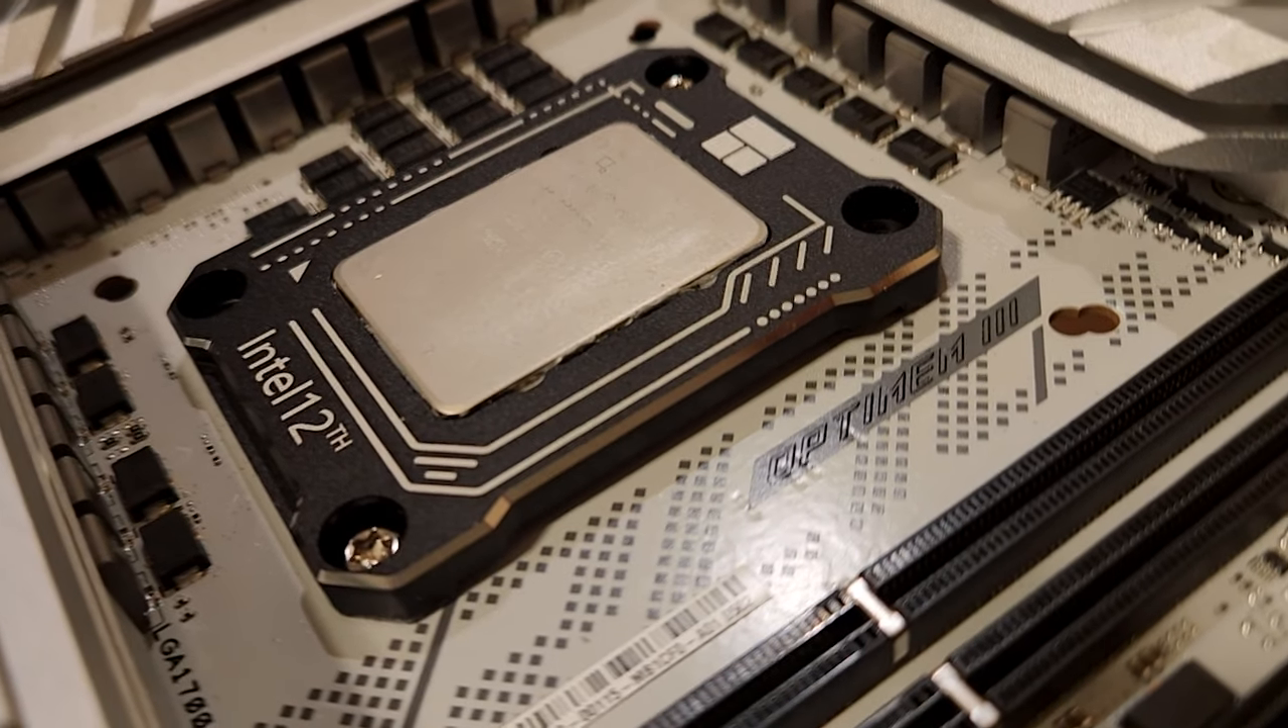Alright, now we've got the chip in place.